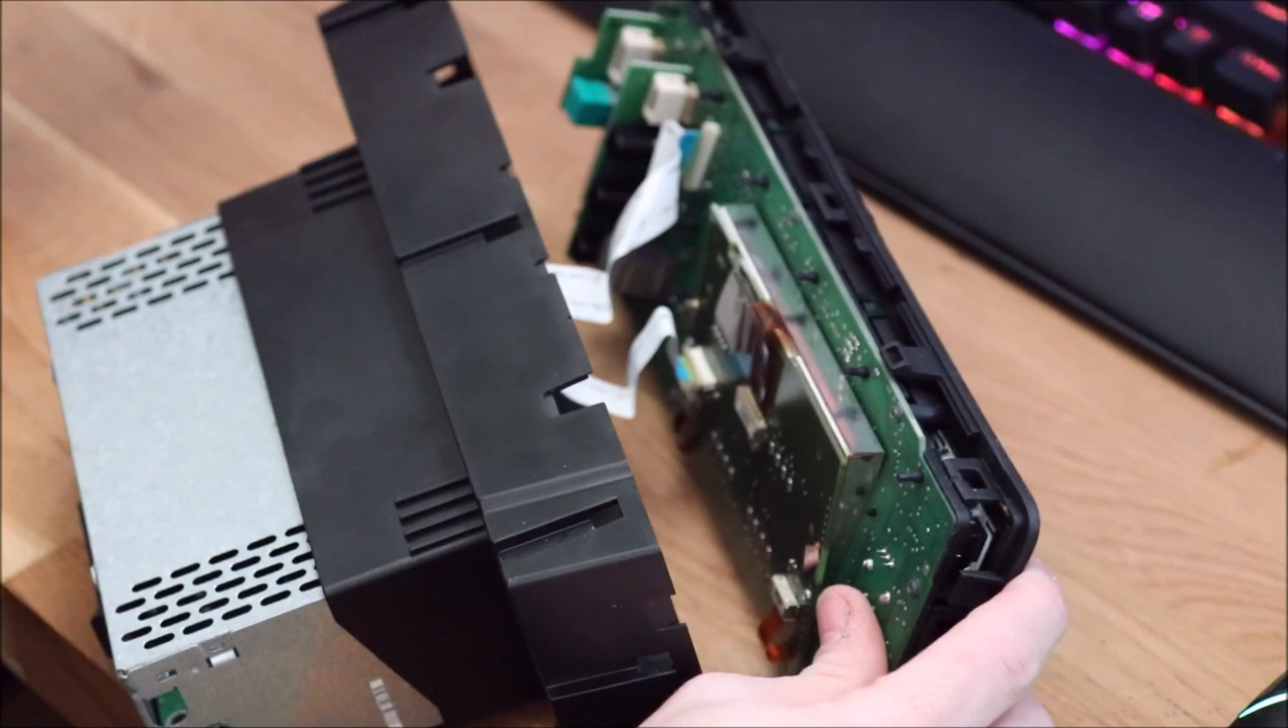So now we've got the faceplate removed from the backplate and if you have a look inside you can see that you have two ribbon cables very very similar to the ICM -3.